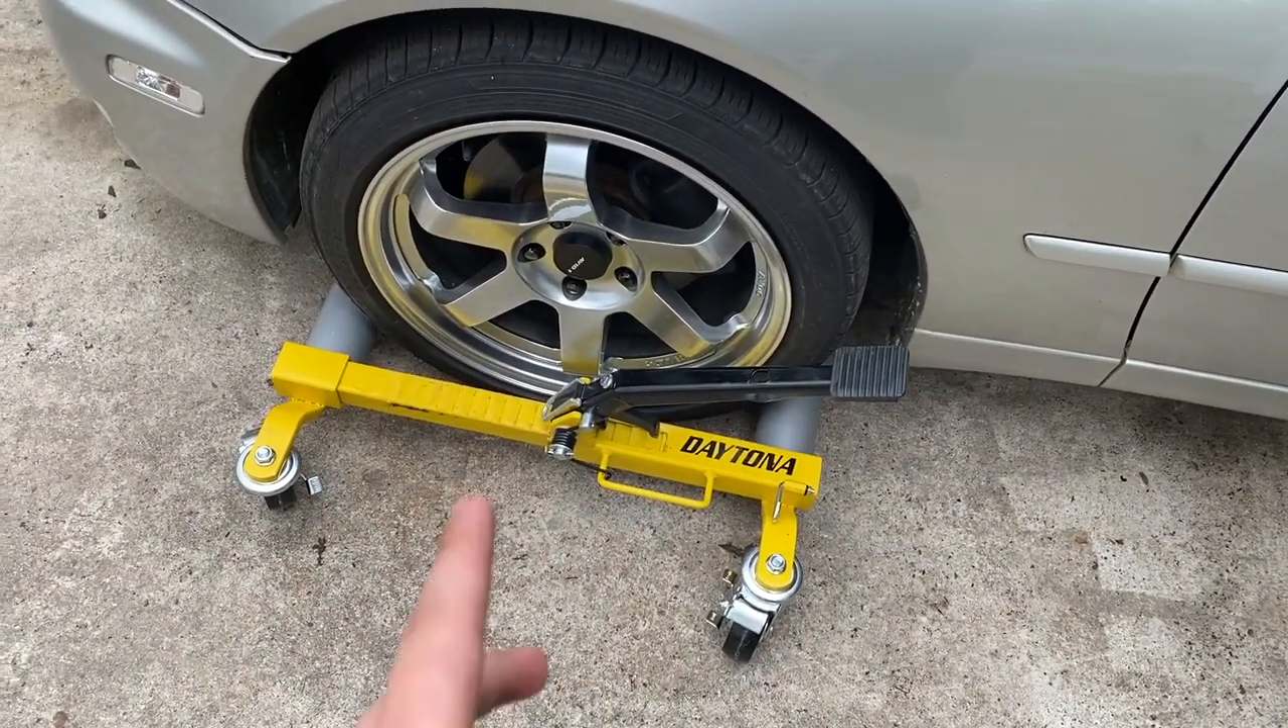All right so i went ahead and assembled uh this dolly right here and i also lubed up all the wheels.